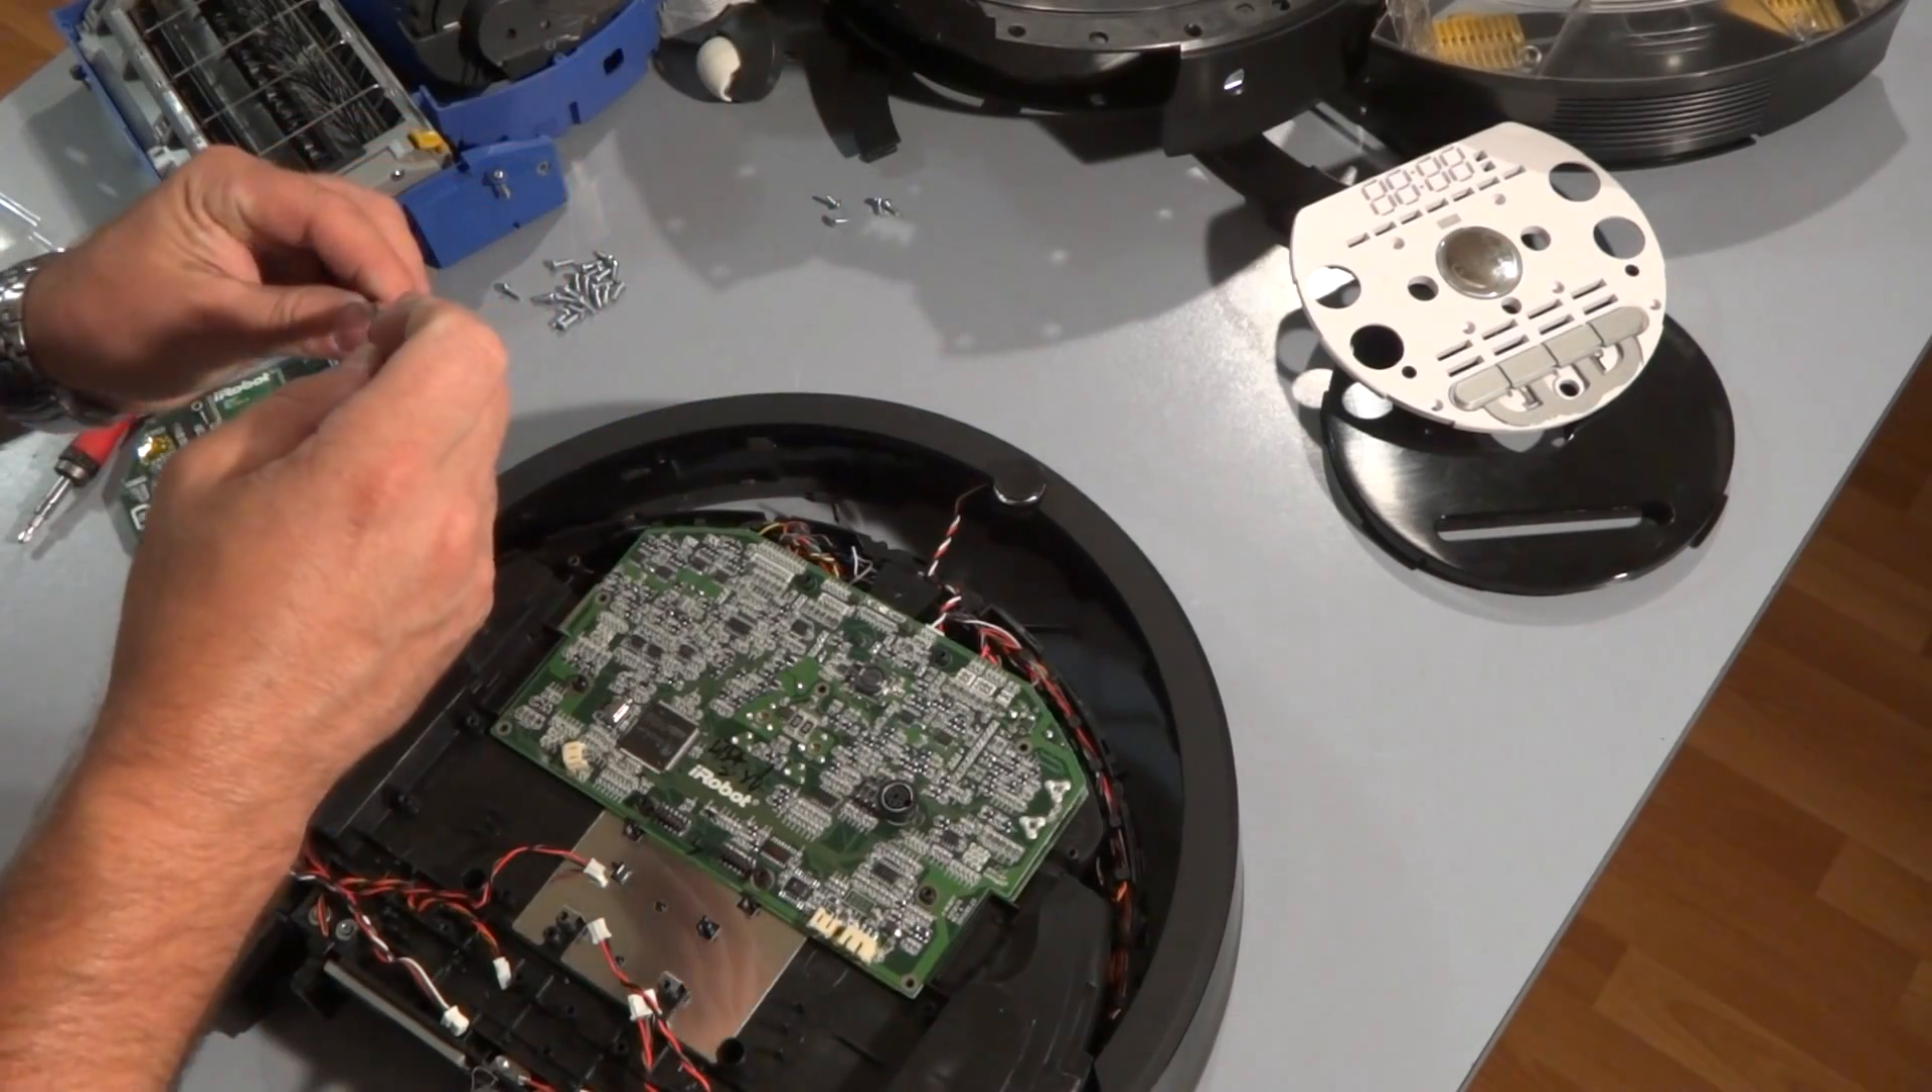So that PC board right there is on.